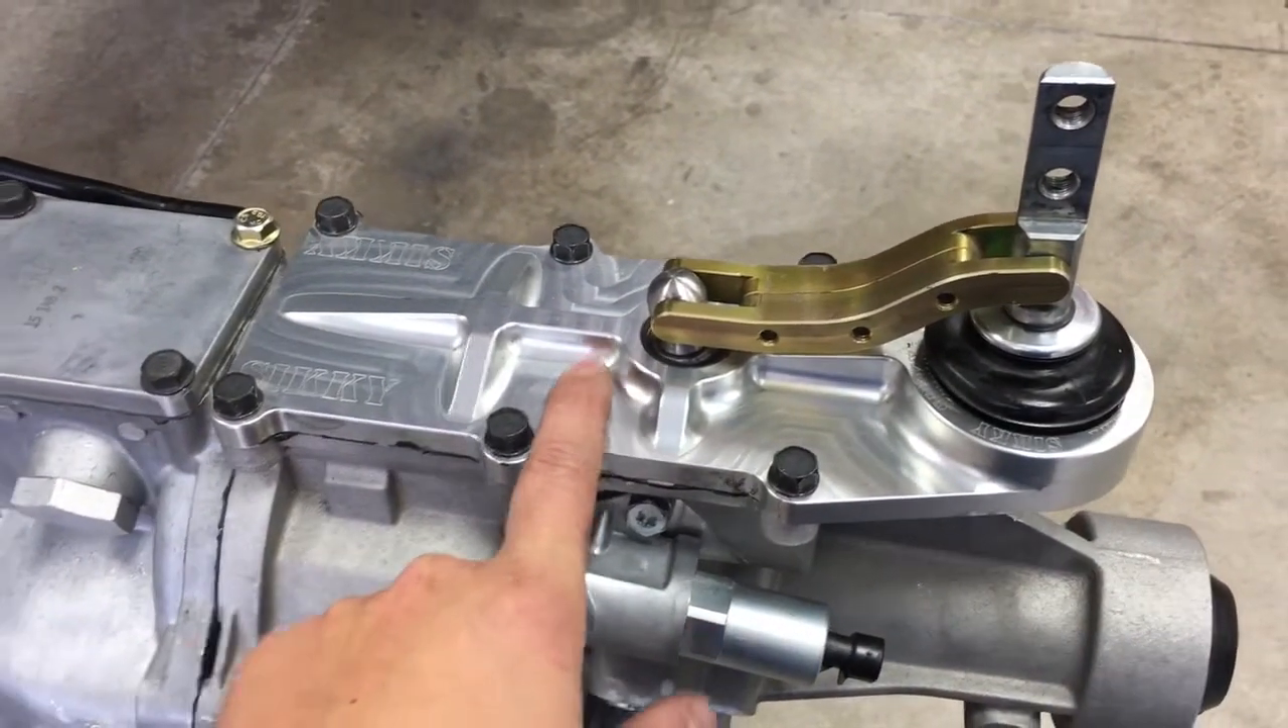Here's the shifter in place silicone ready to go.